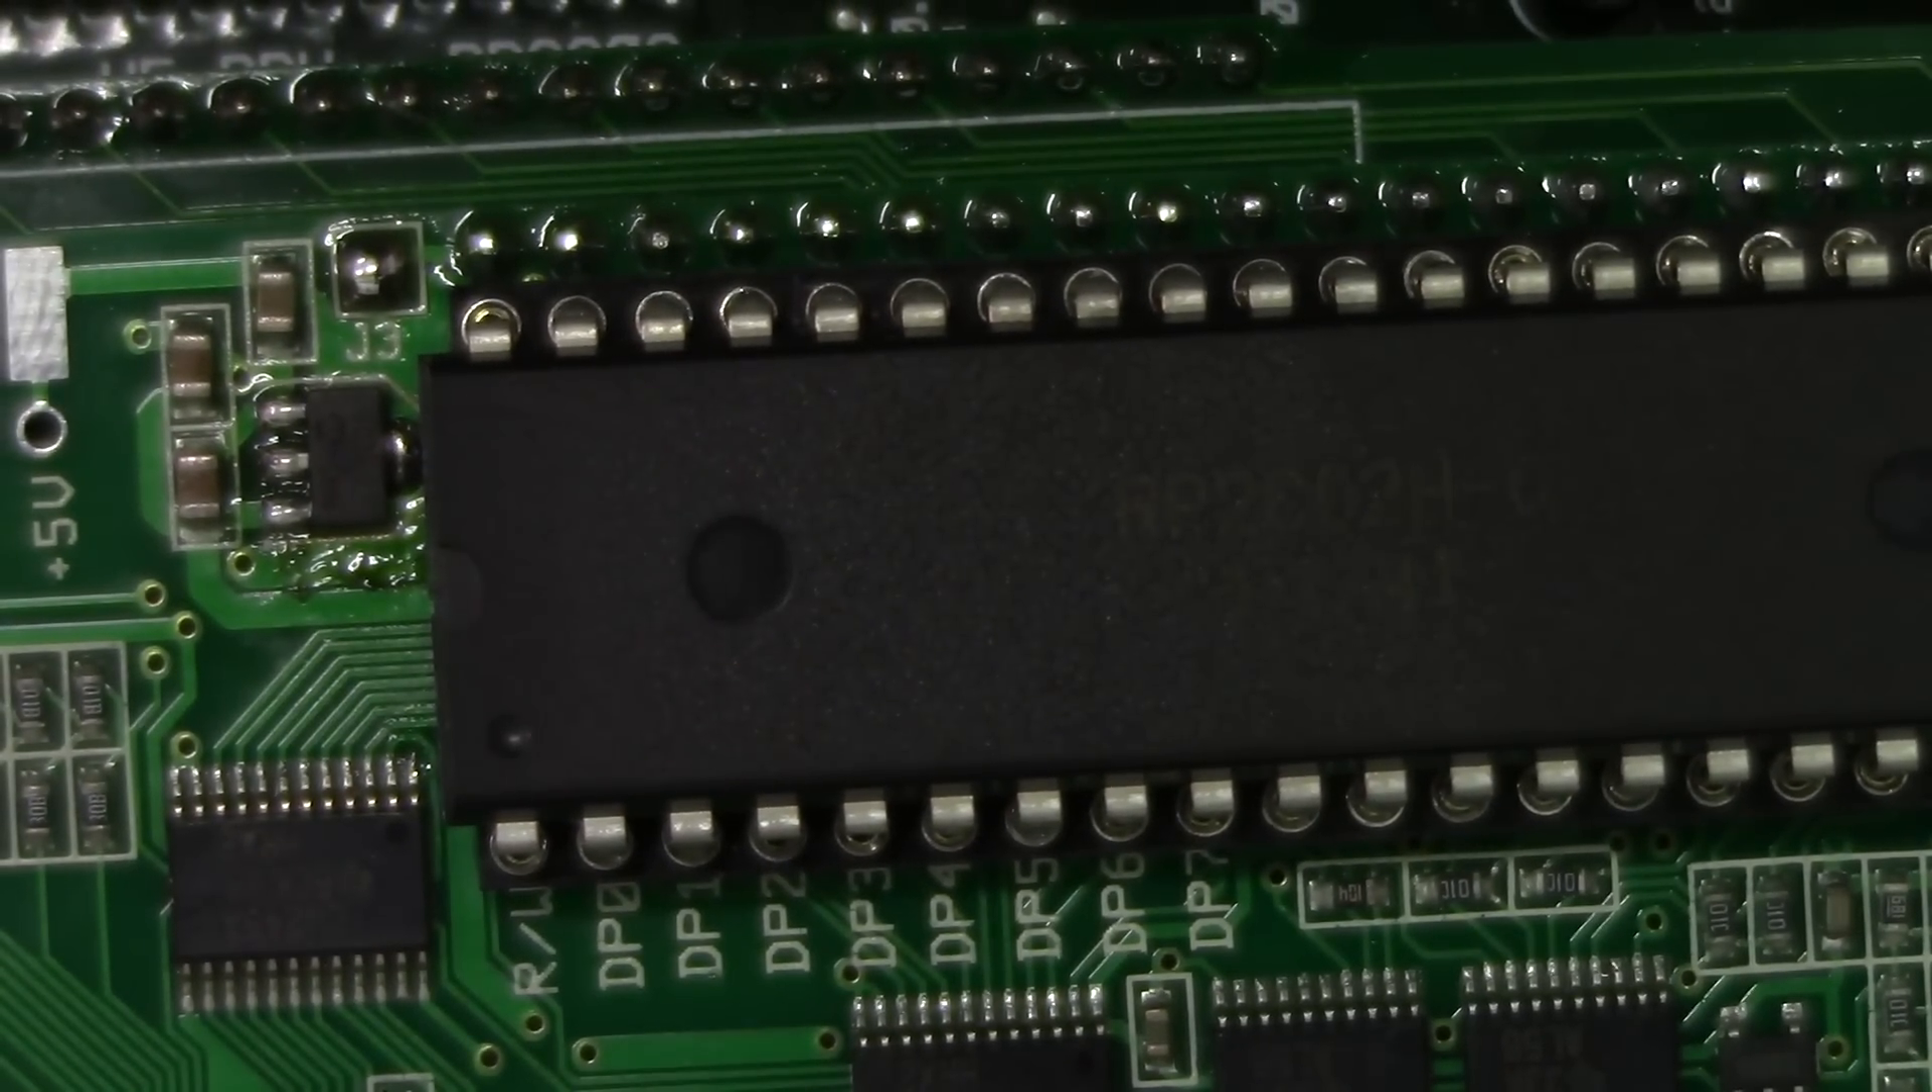And those pins are going into these very precise machine pin ports, which they all are.